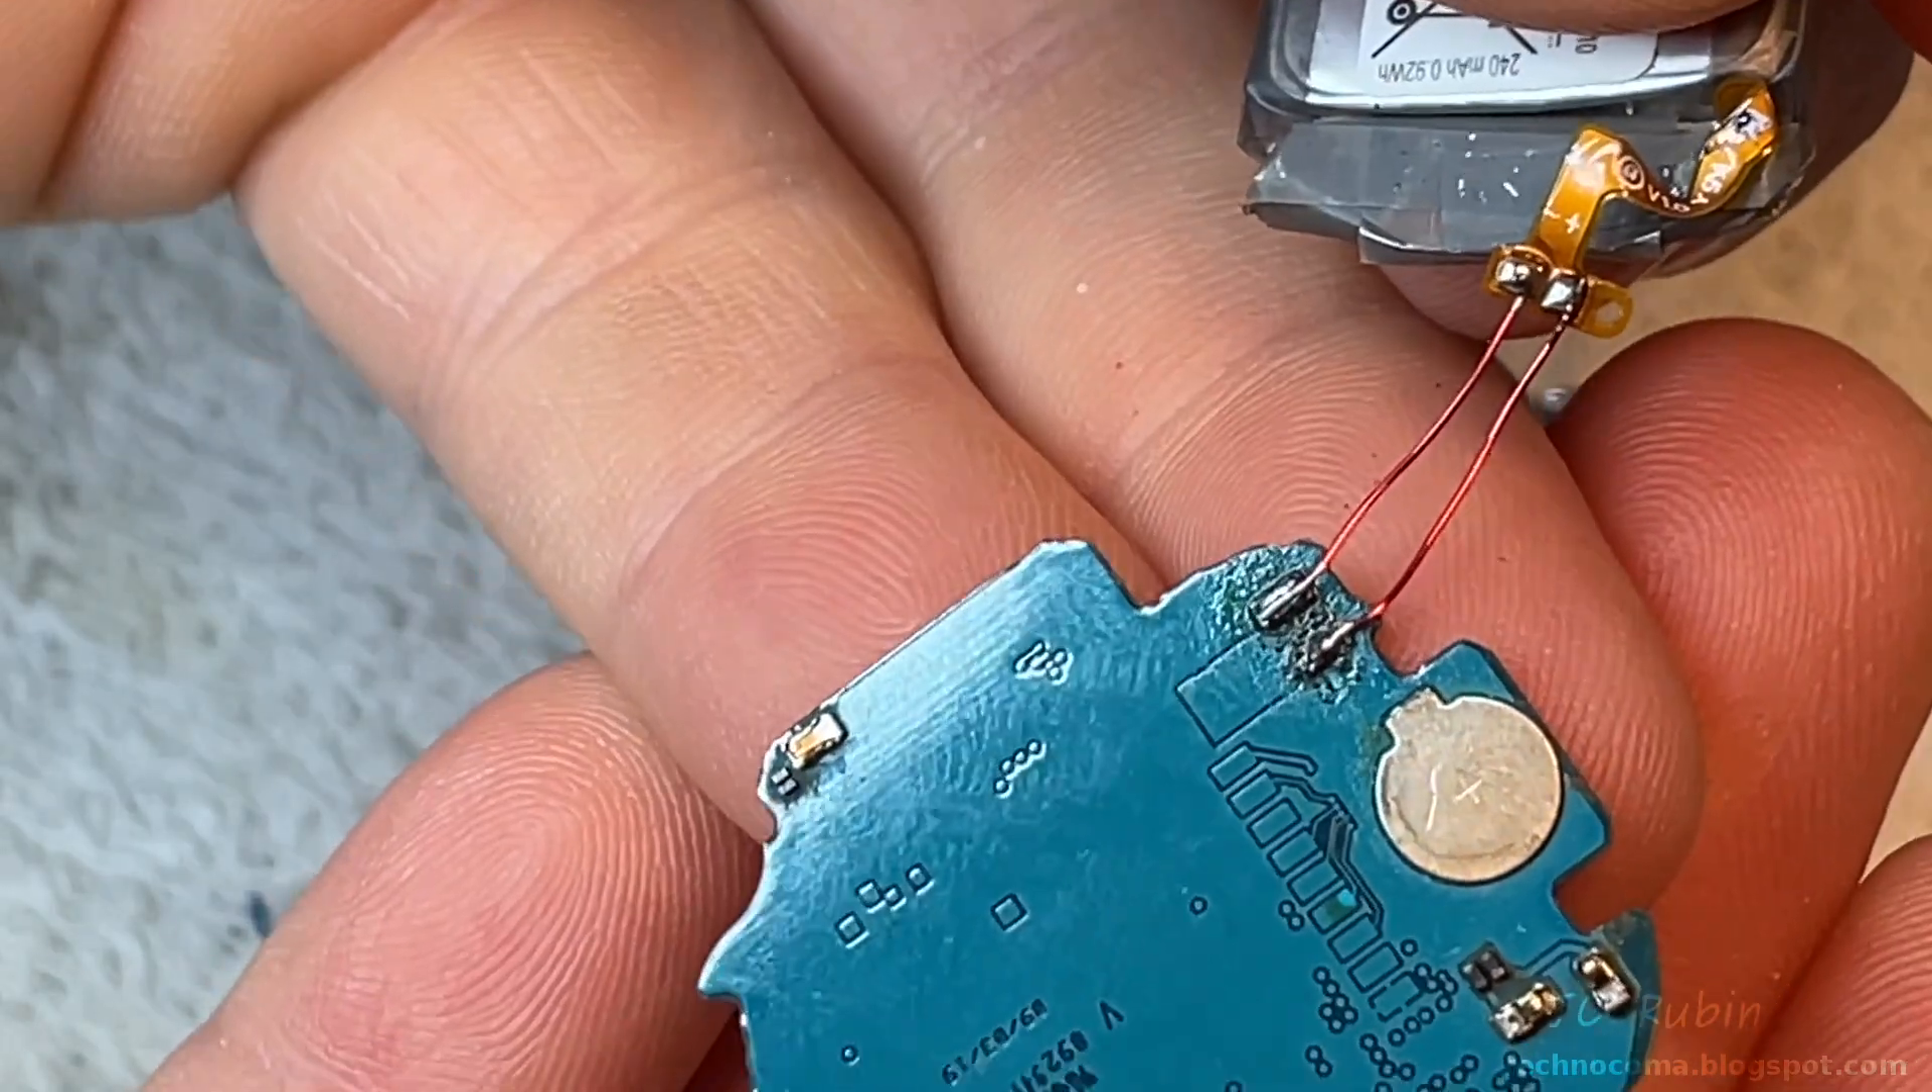But here are the two wires now connected to the board and now connected to the battery.